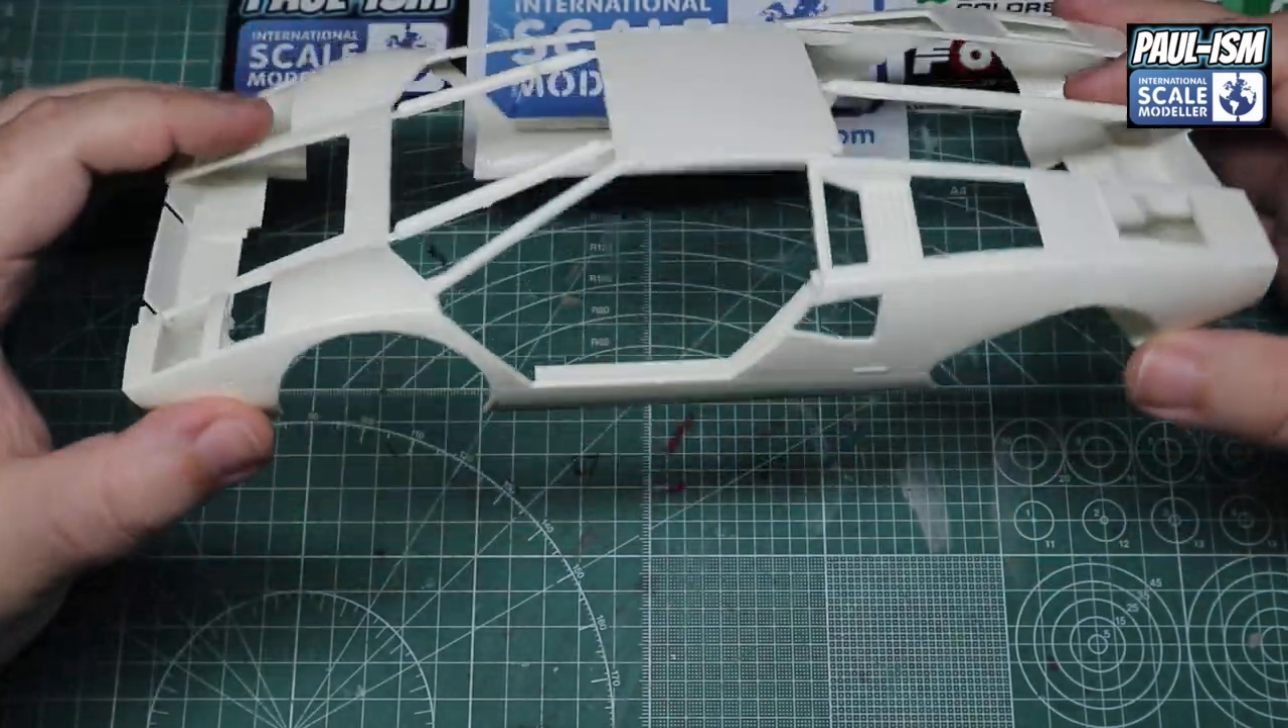Obviously, we've got the doors to go in.